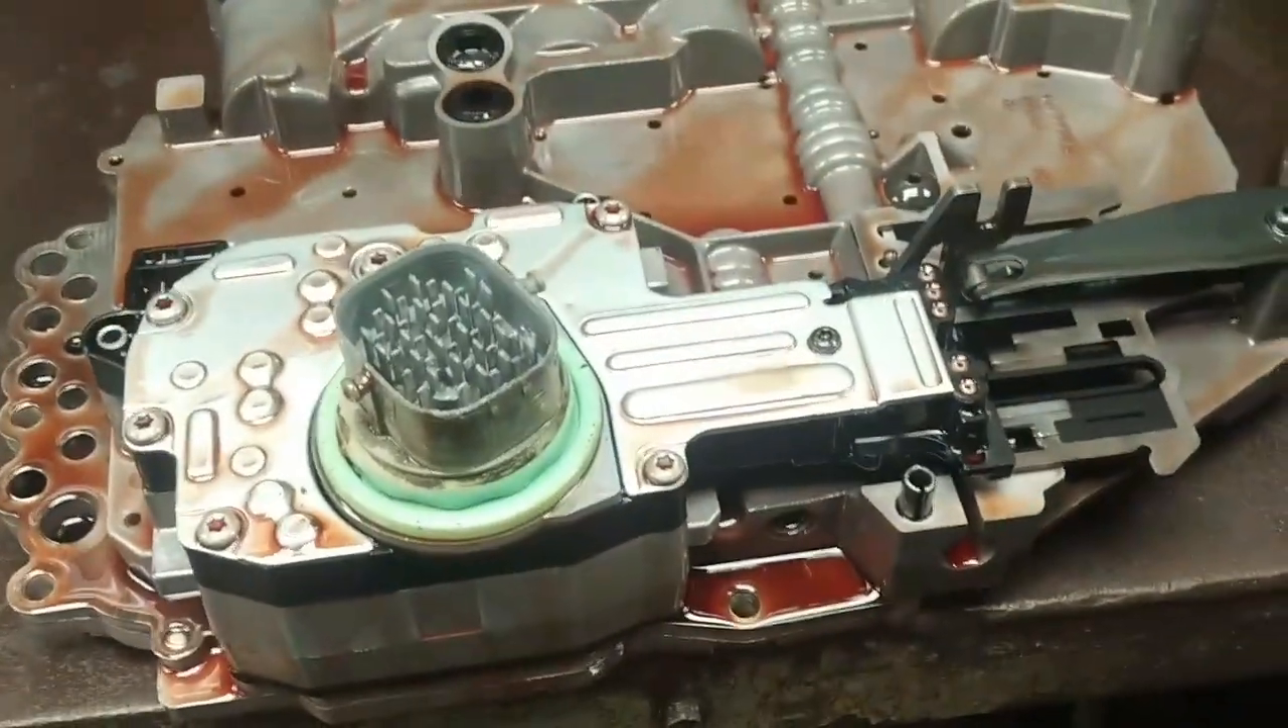And there's the valve body assembly off the truck.